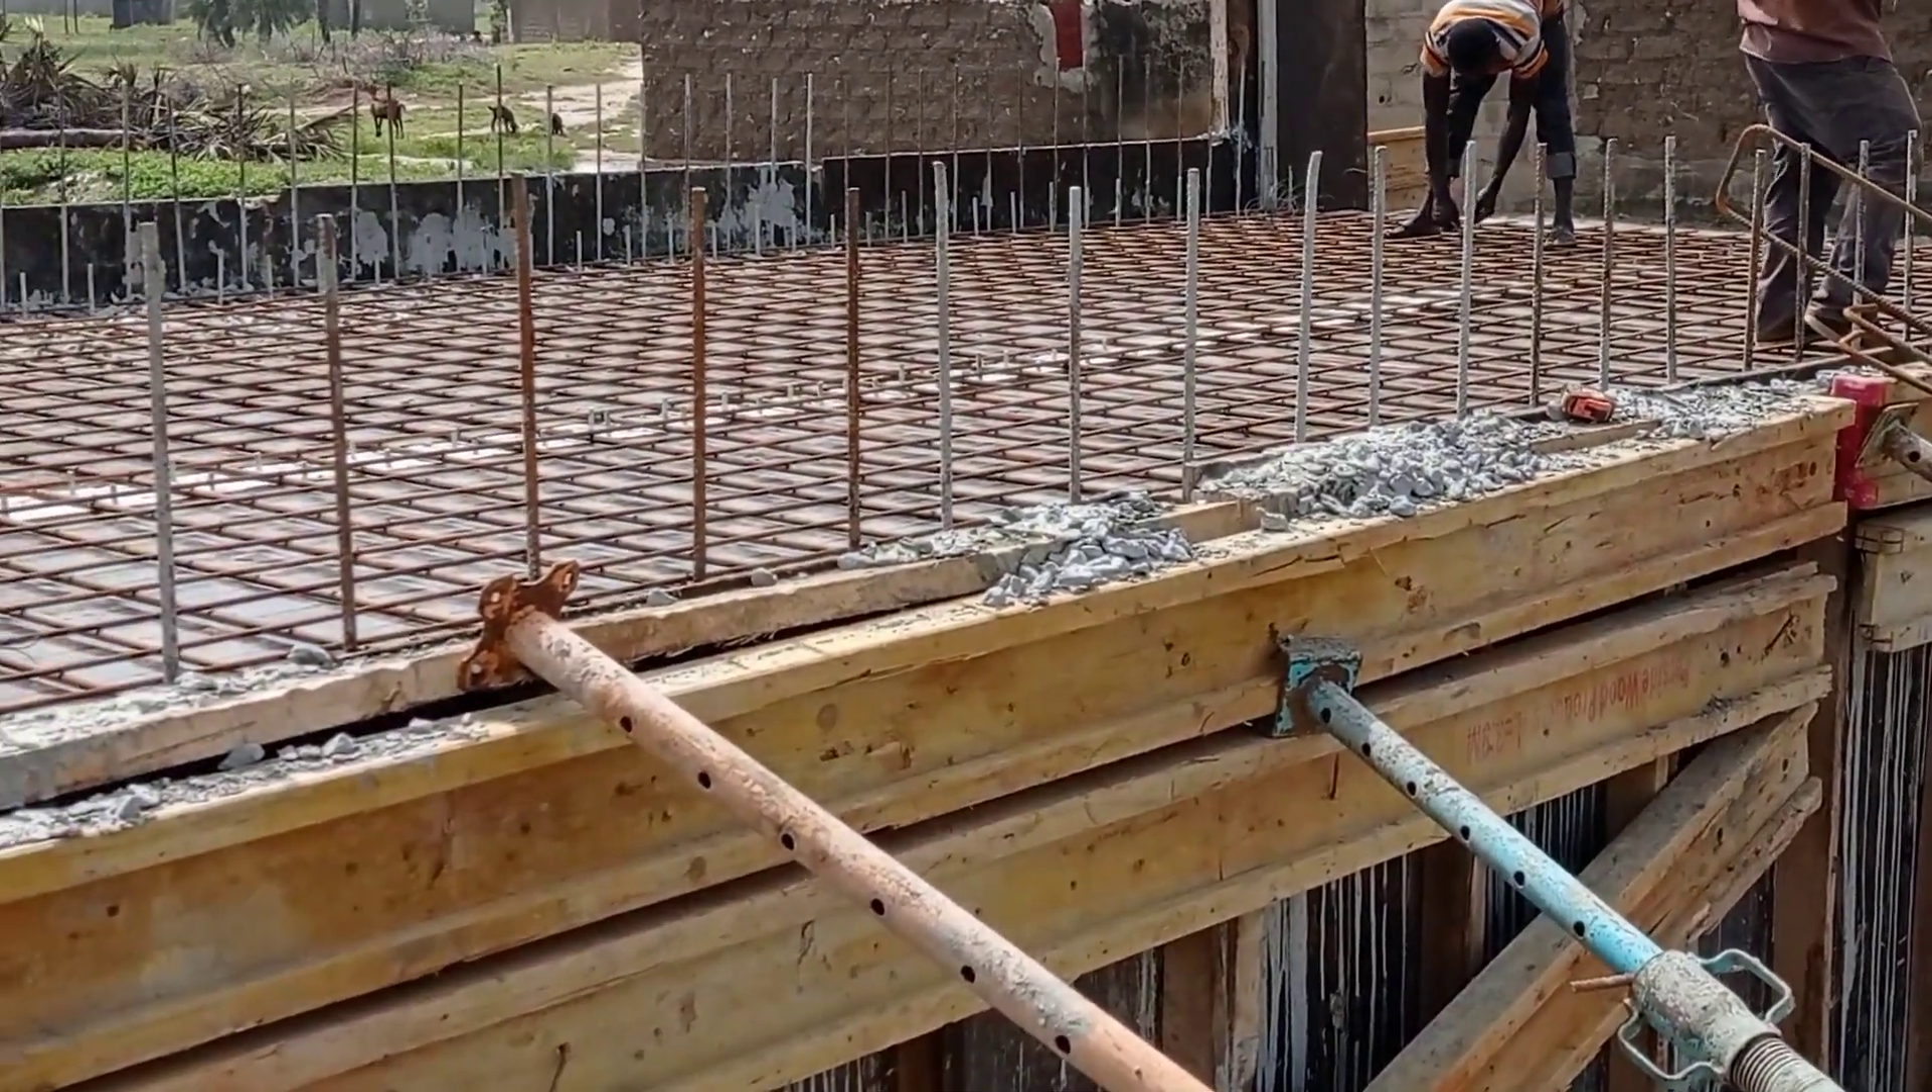You may see here that we are having the reinforcement bars, they are being placed for the decking of this double cell box culvert.